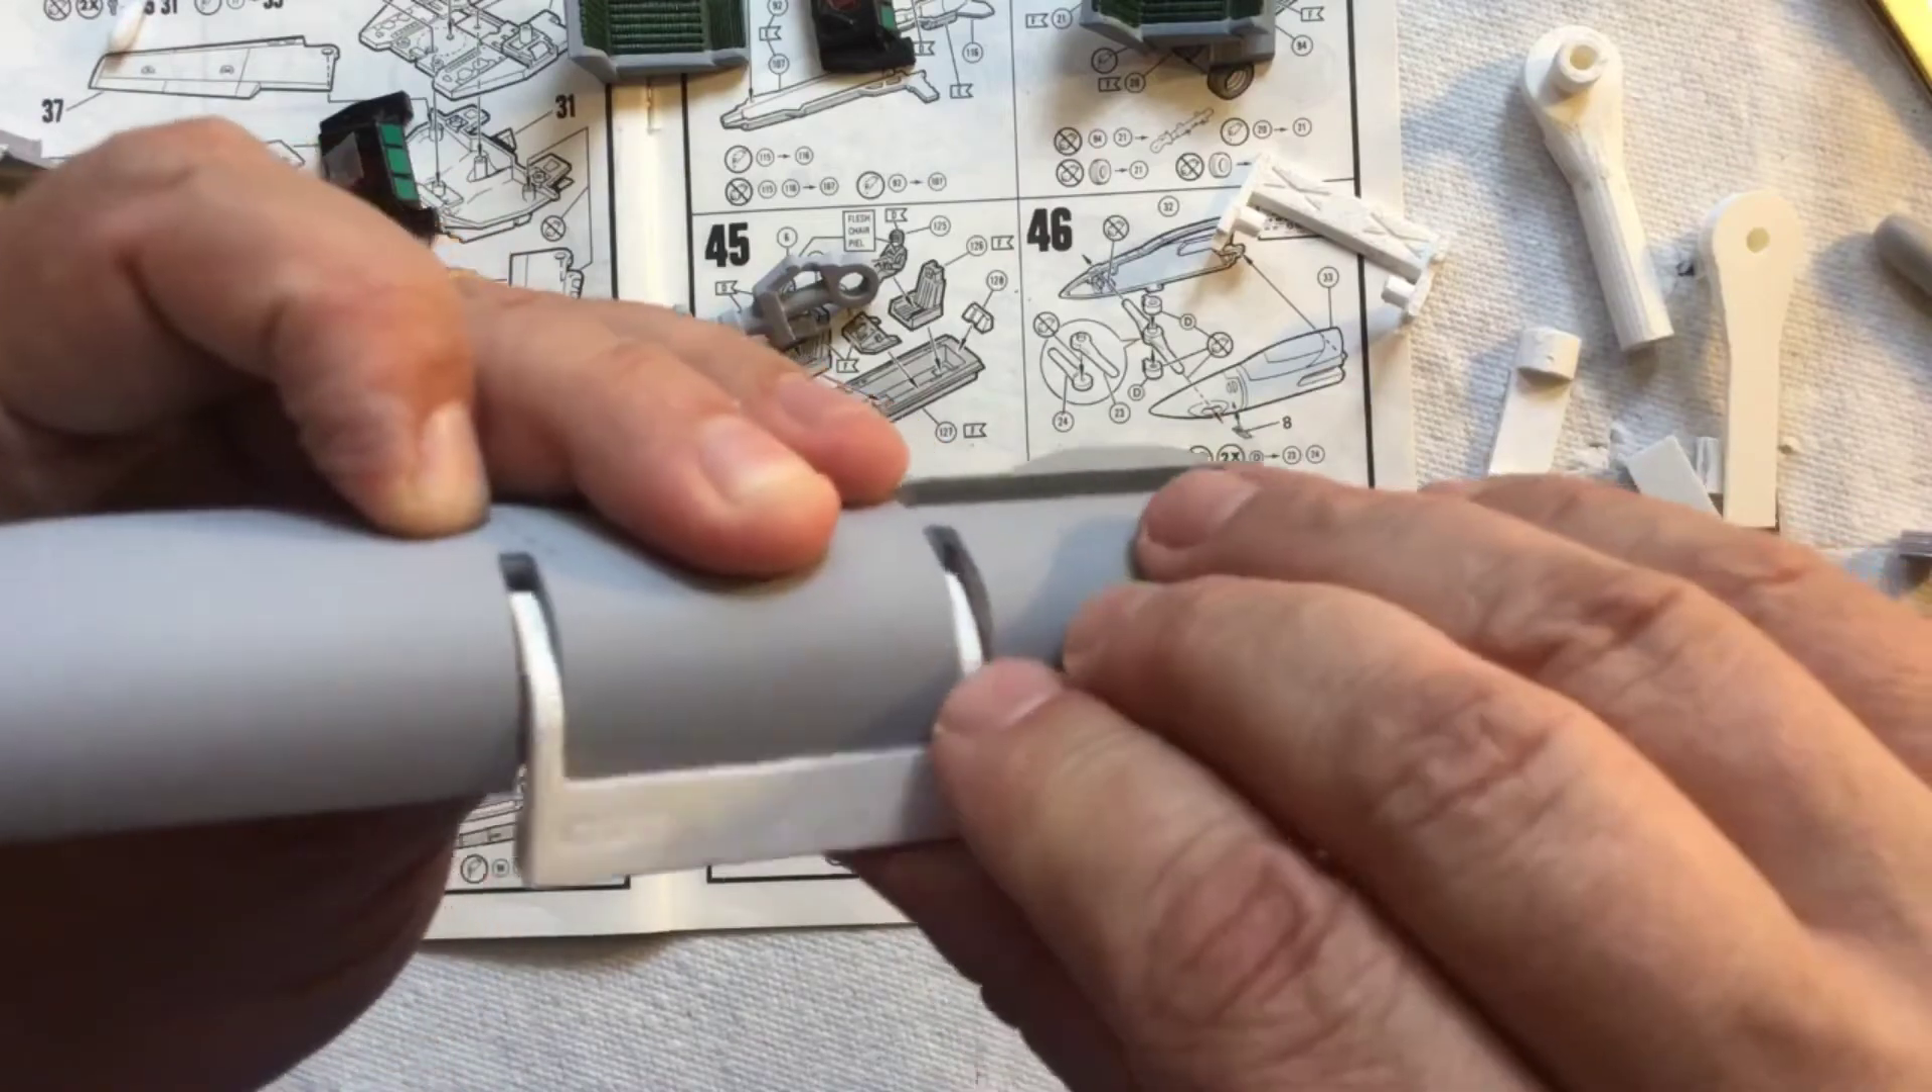All right the gaps are a little bigger than I wanted but I'm not mad at it it'll be fine.